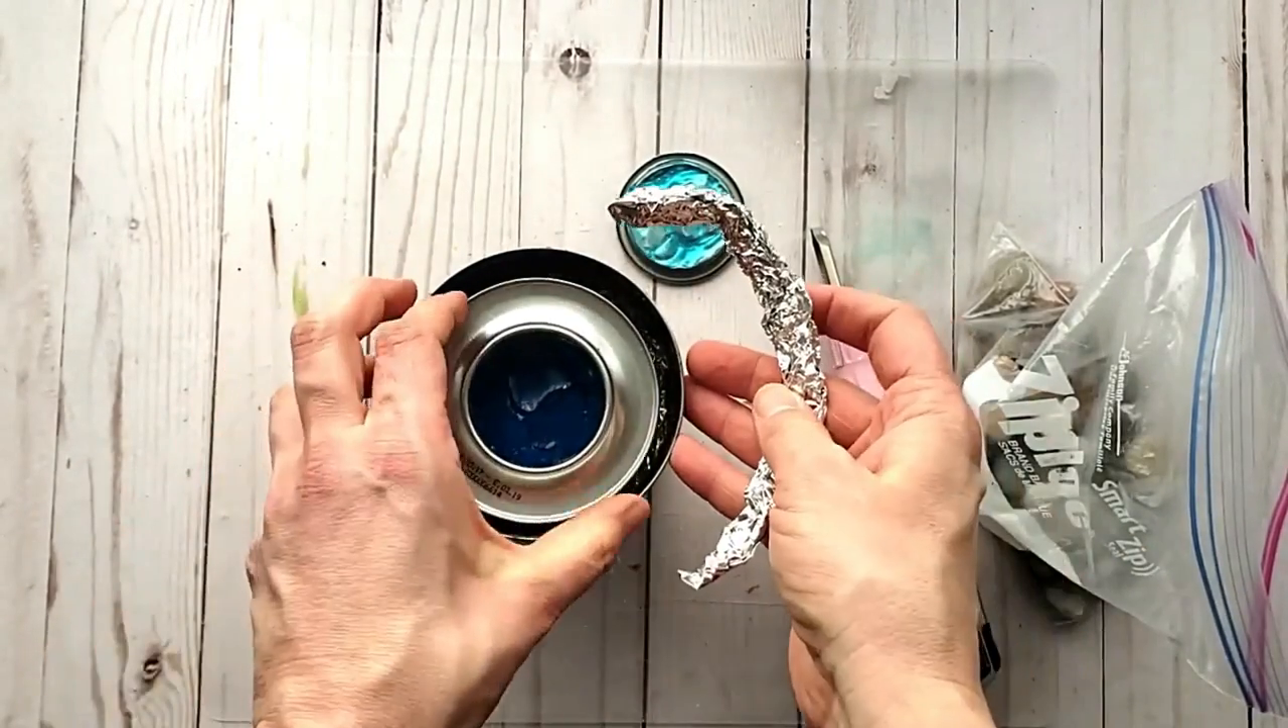As you can see there's a bit of a gap around my fuel canister.